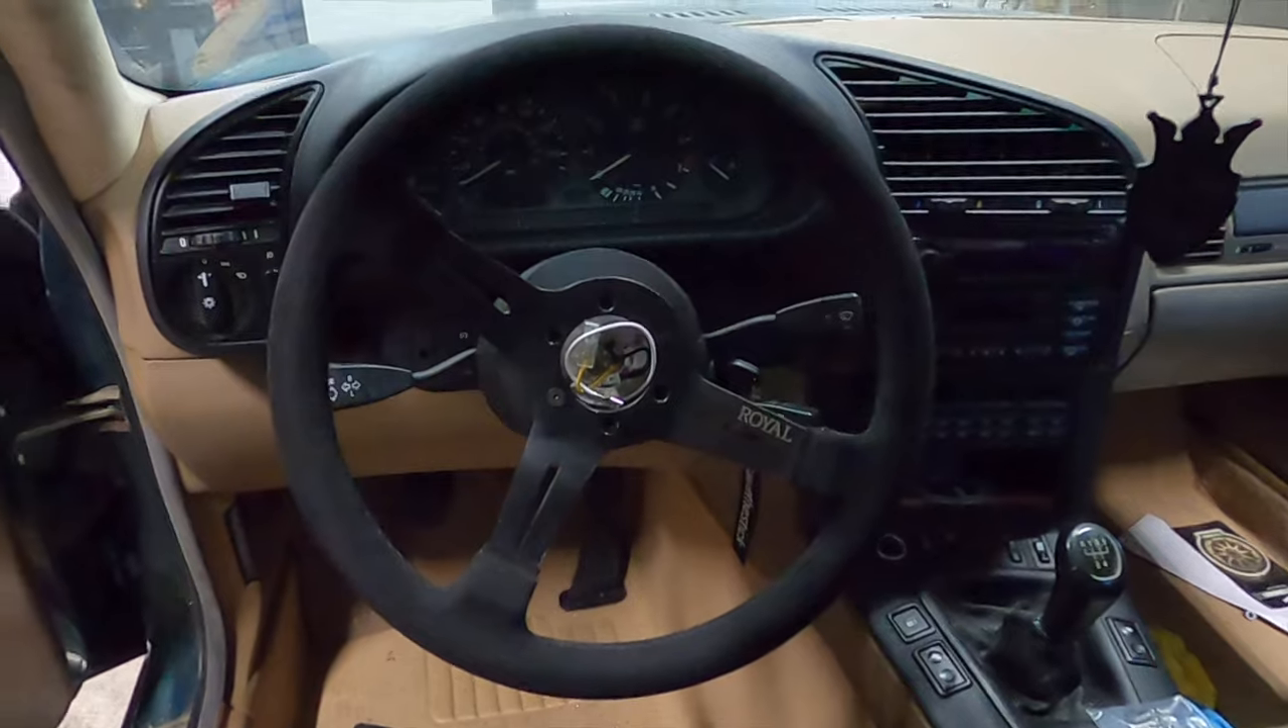Well you can see I put my wheel on and it's a little crooked.